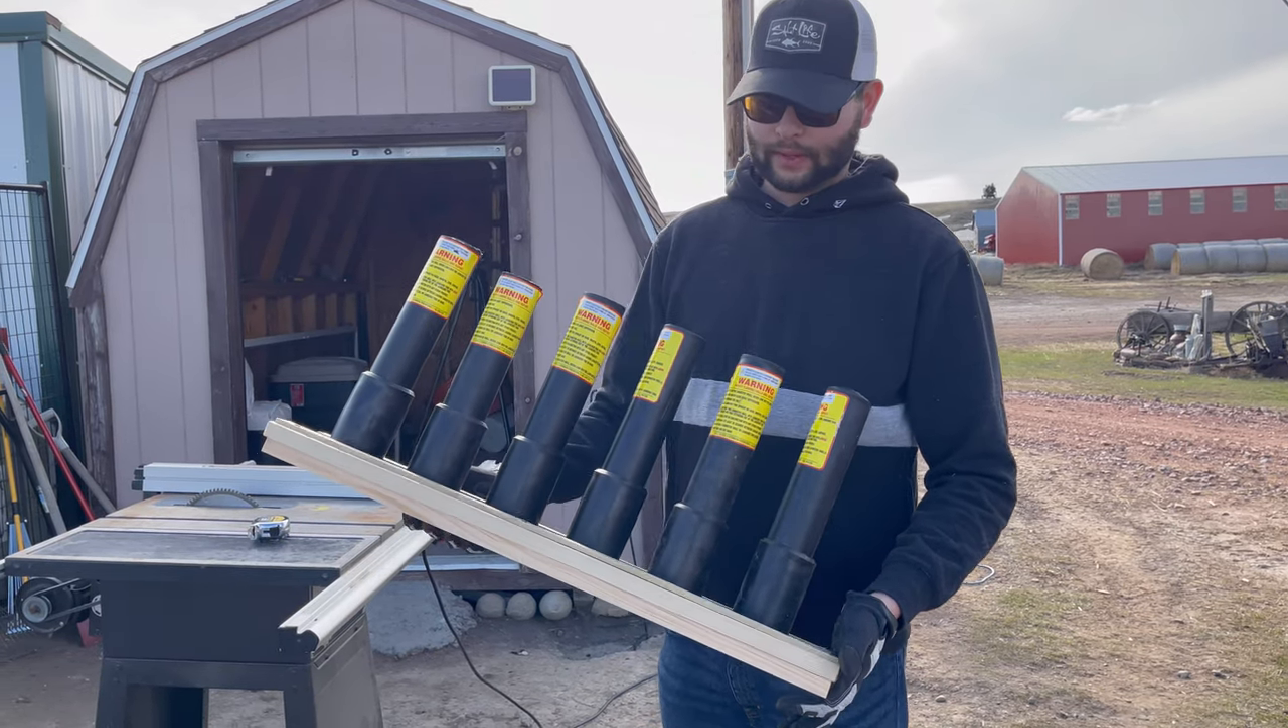As you can see I got all six tubes in there not a single one is gonna fall out unless I angle it that way.